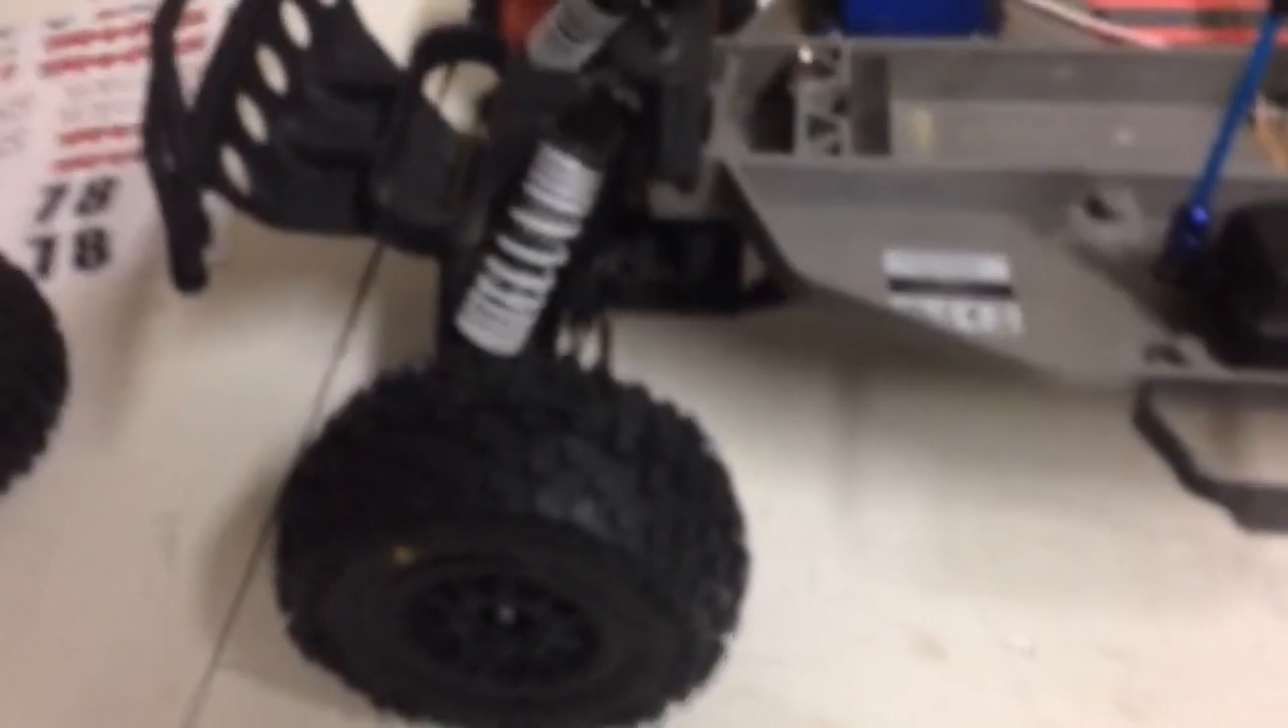So one of the four tires is on.